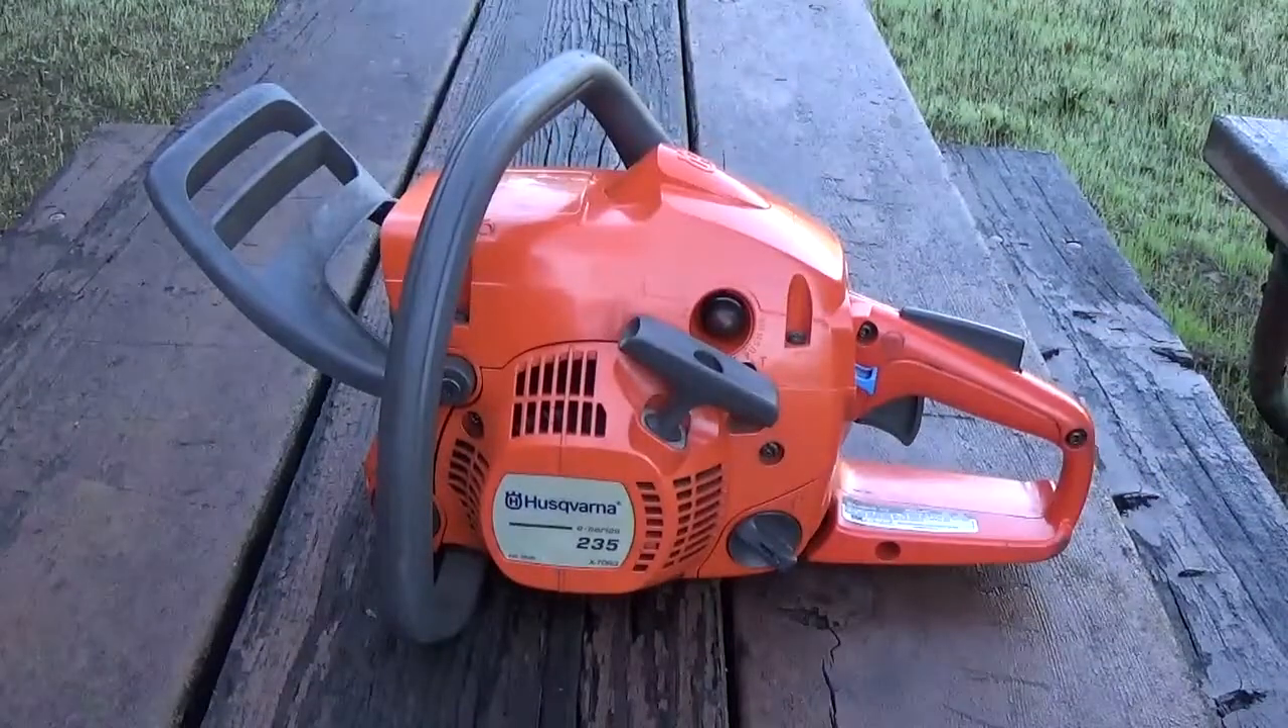I went ahead and removed the bar and chain.